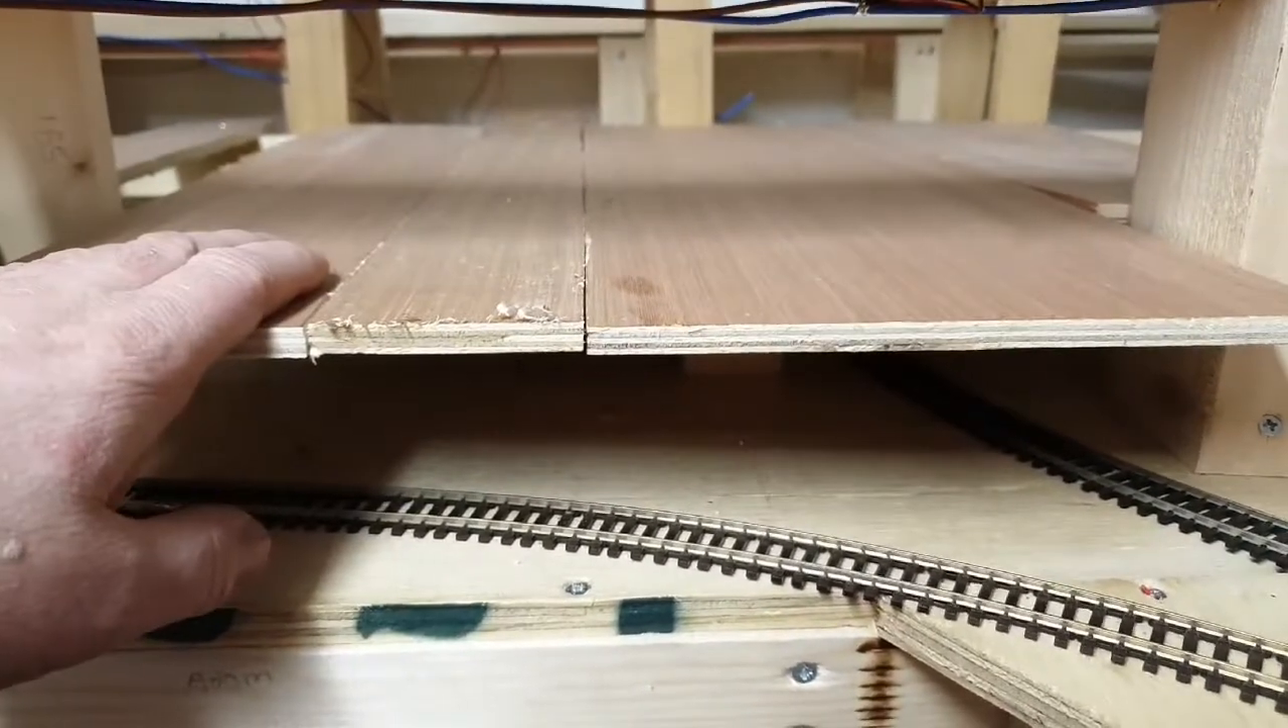I've got some covering now over the lower level tracks.